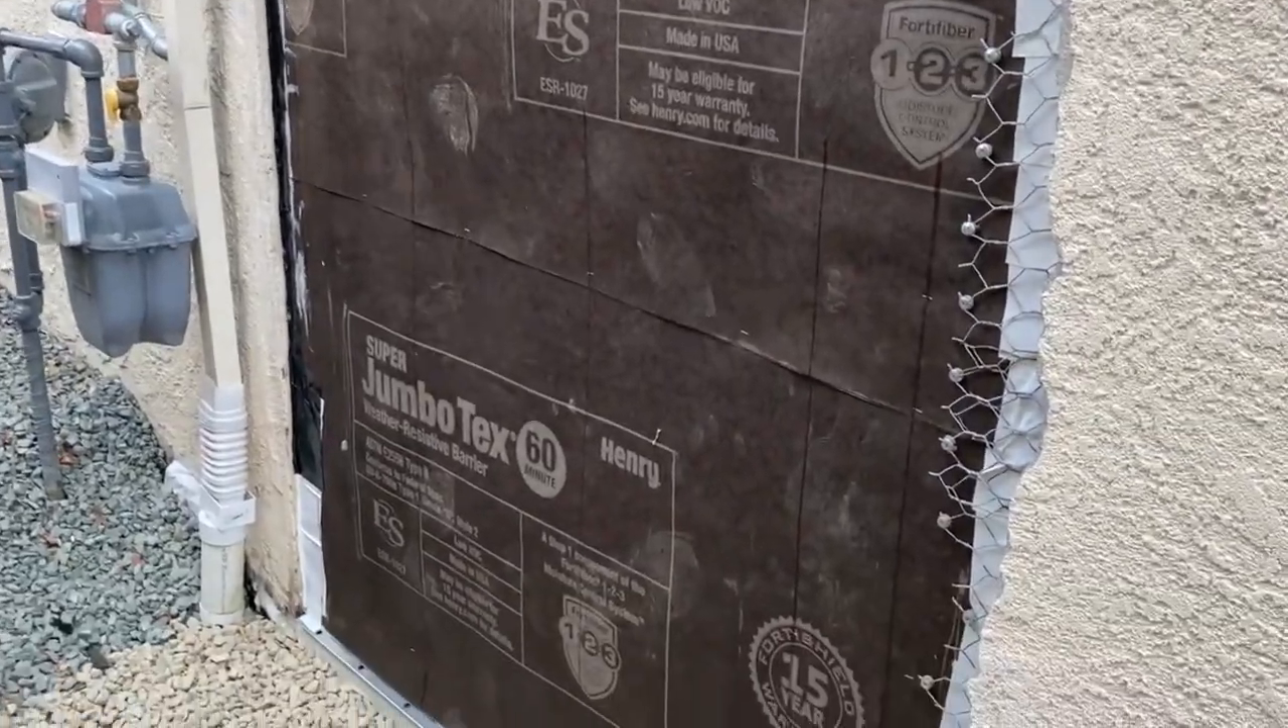I've got my building paper all installed and now I have it sealed around the edge.